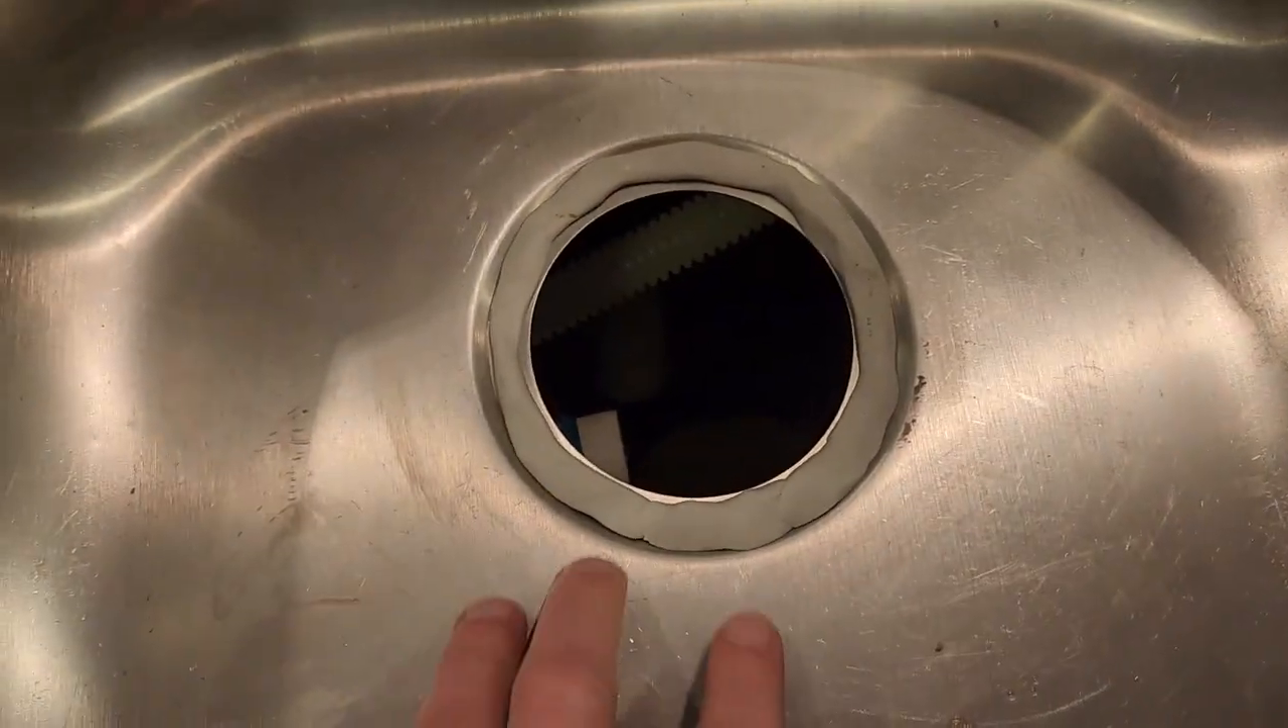Now I've applied the plumber's putty around the drain.